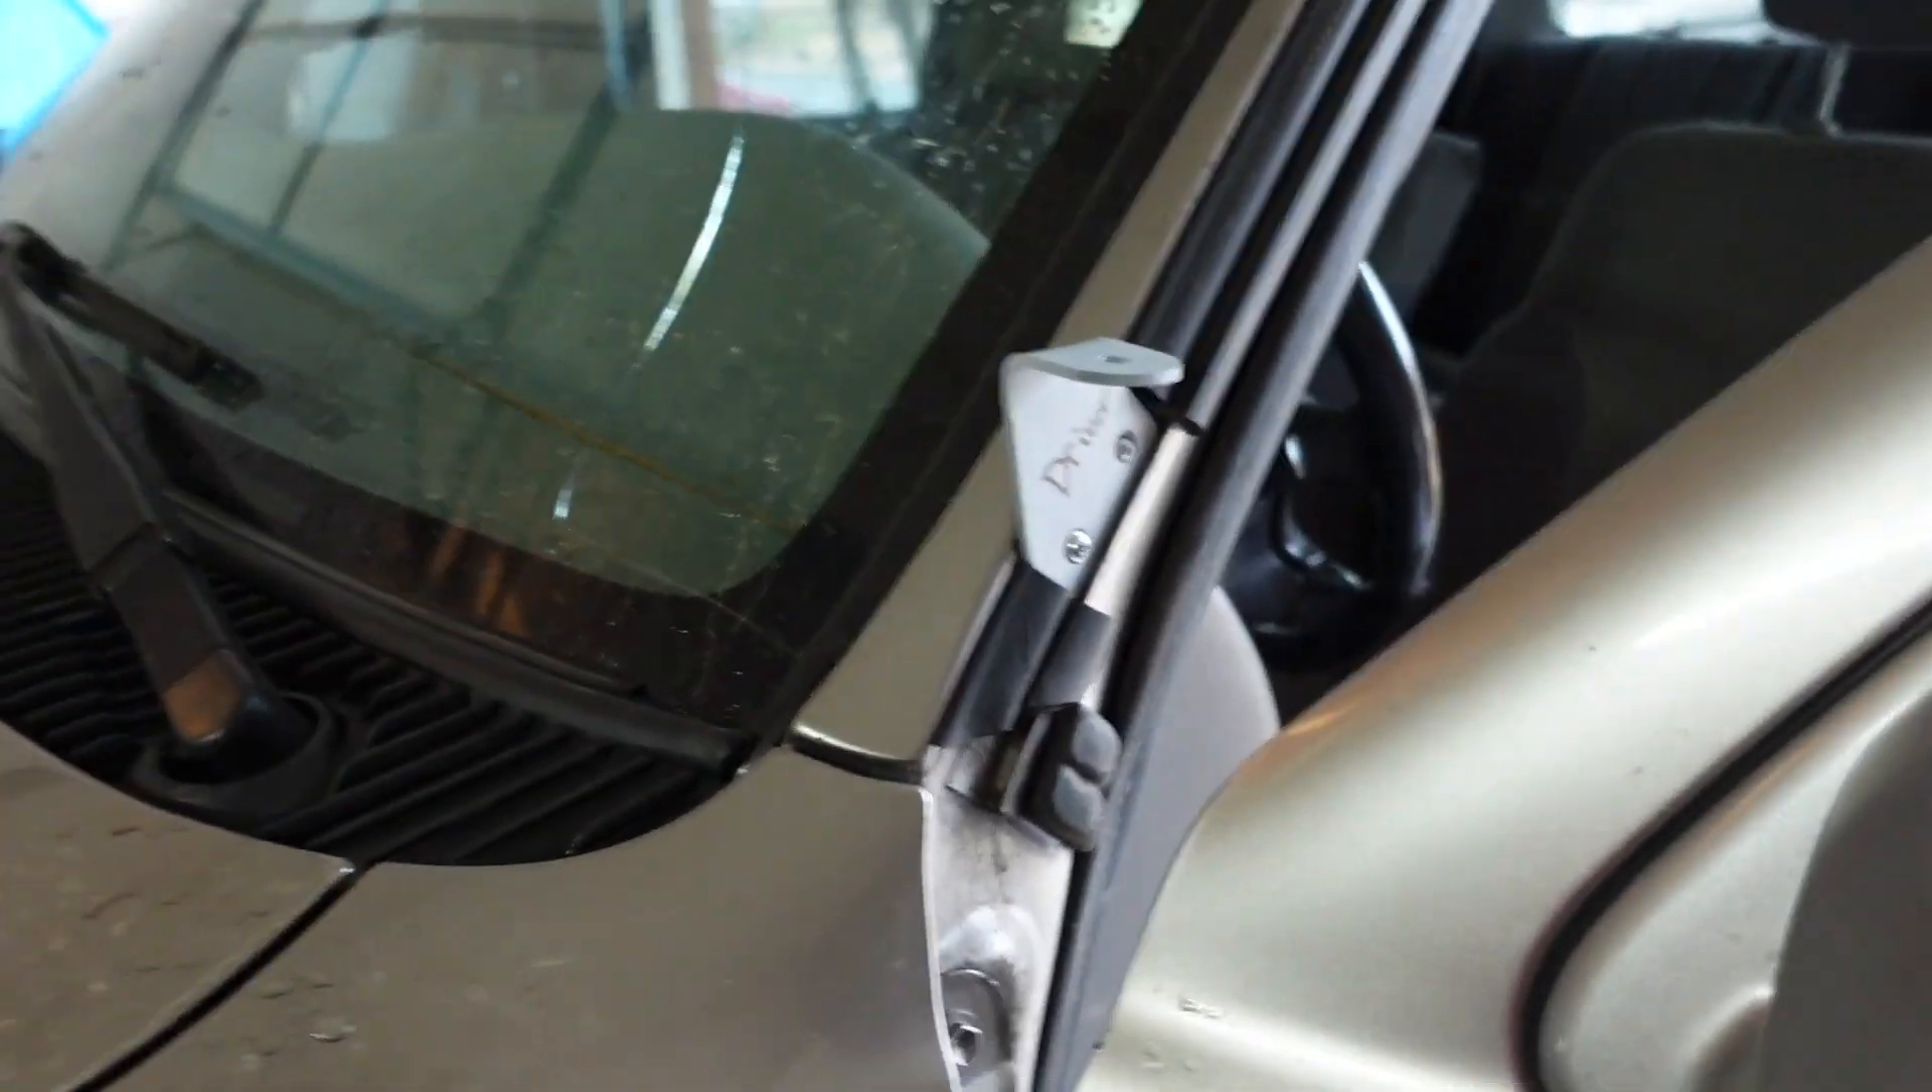But we got the bracket mounted. It's not going anywhere.